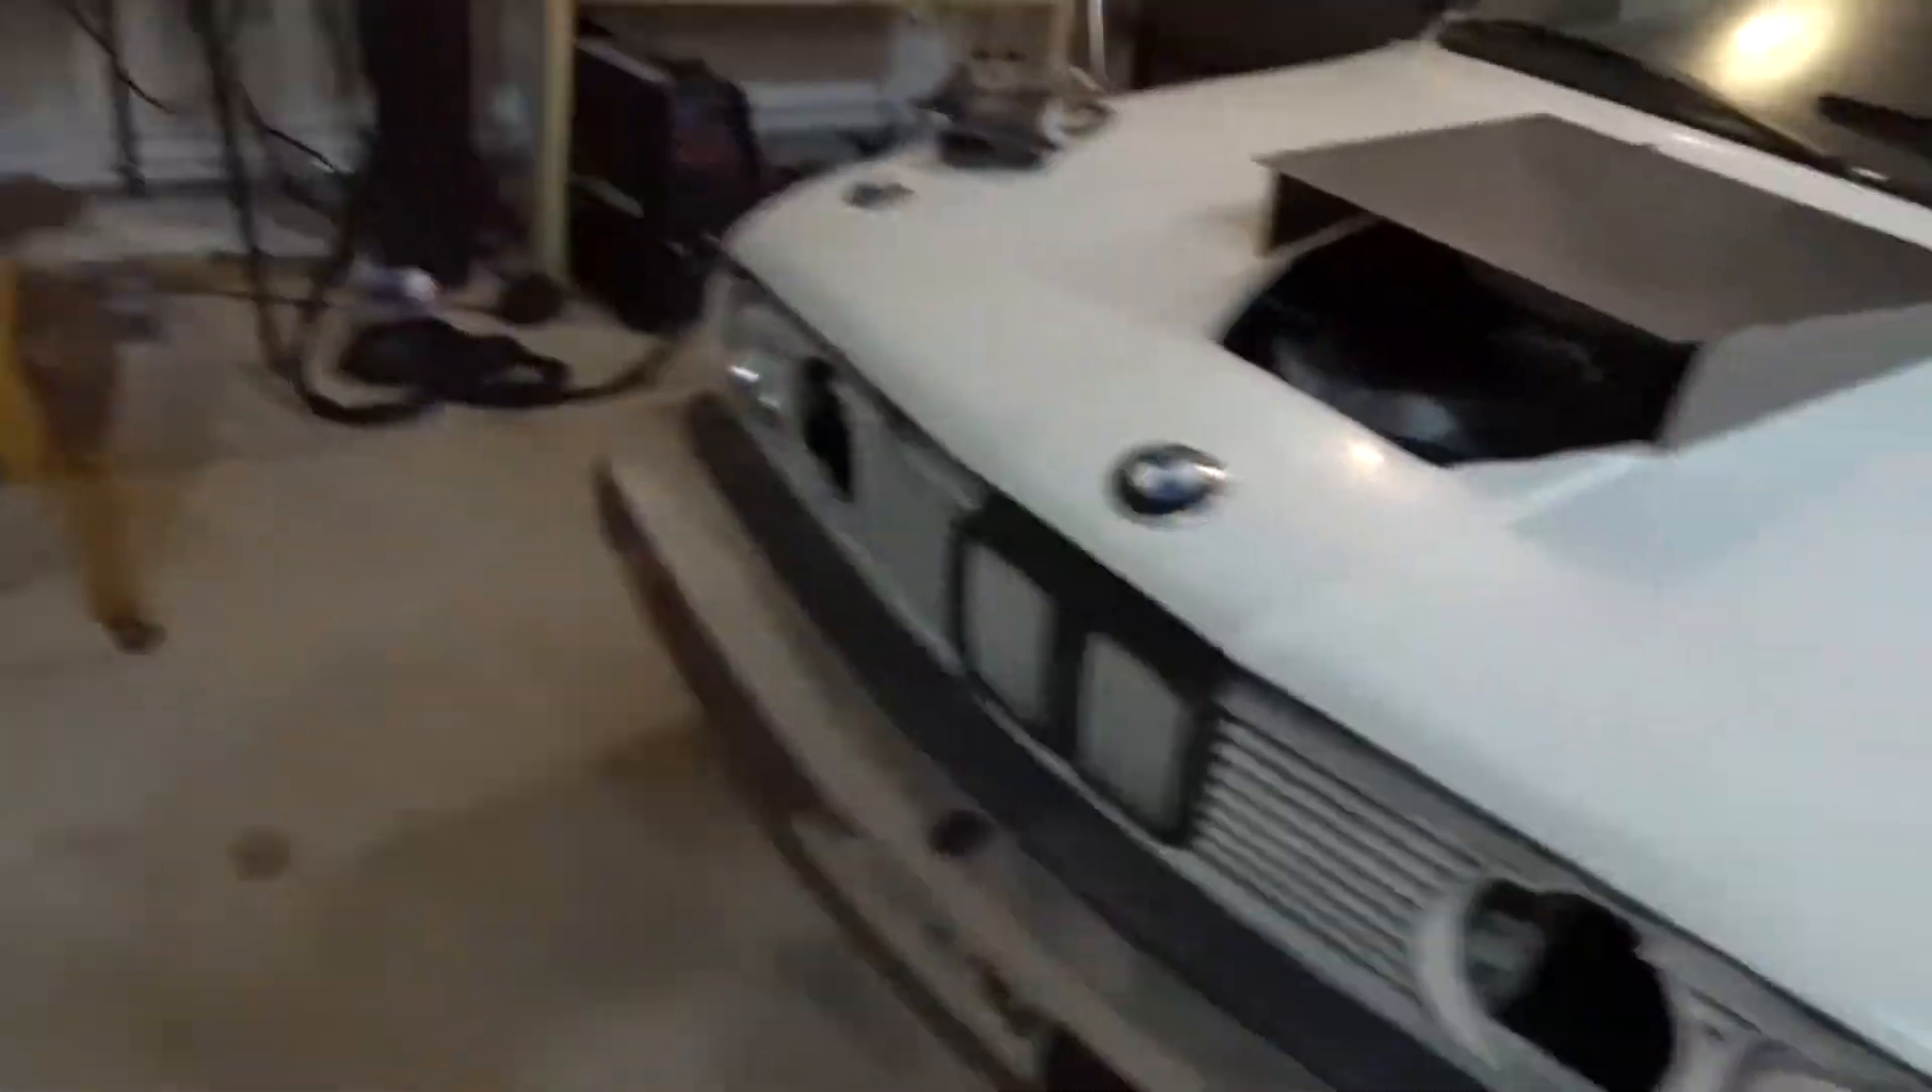Okay, our scoop's cooled down. We've got it sitting on the car.